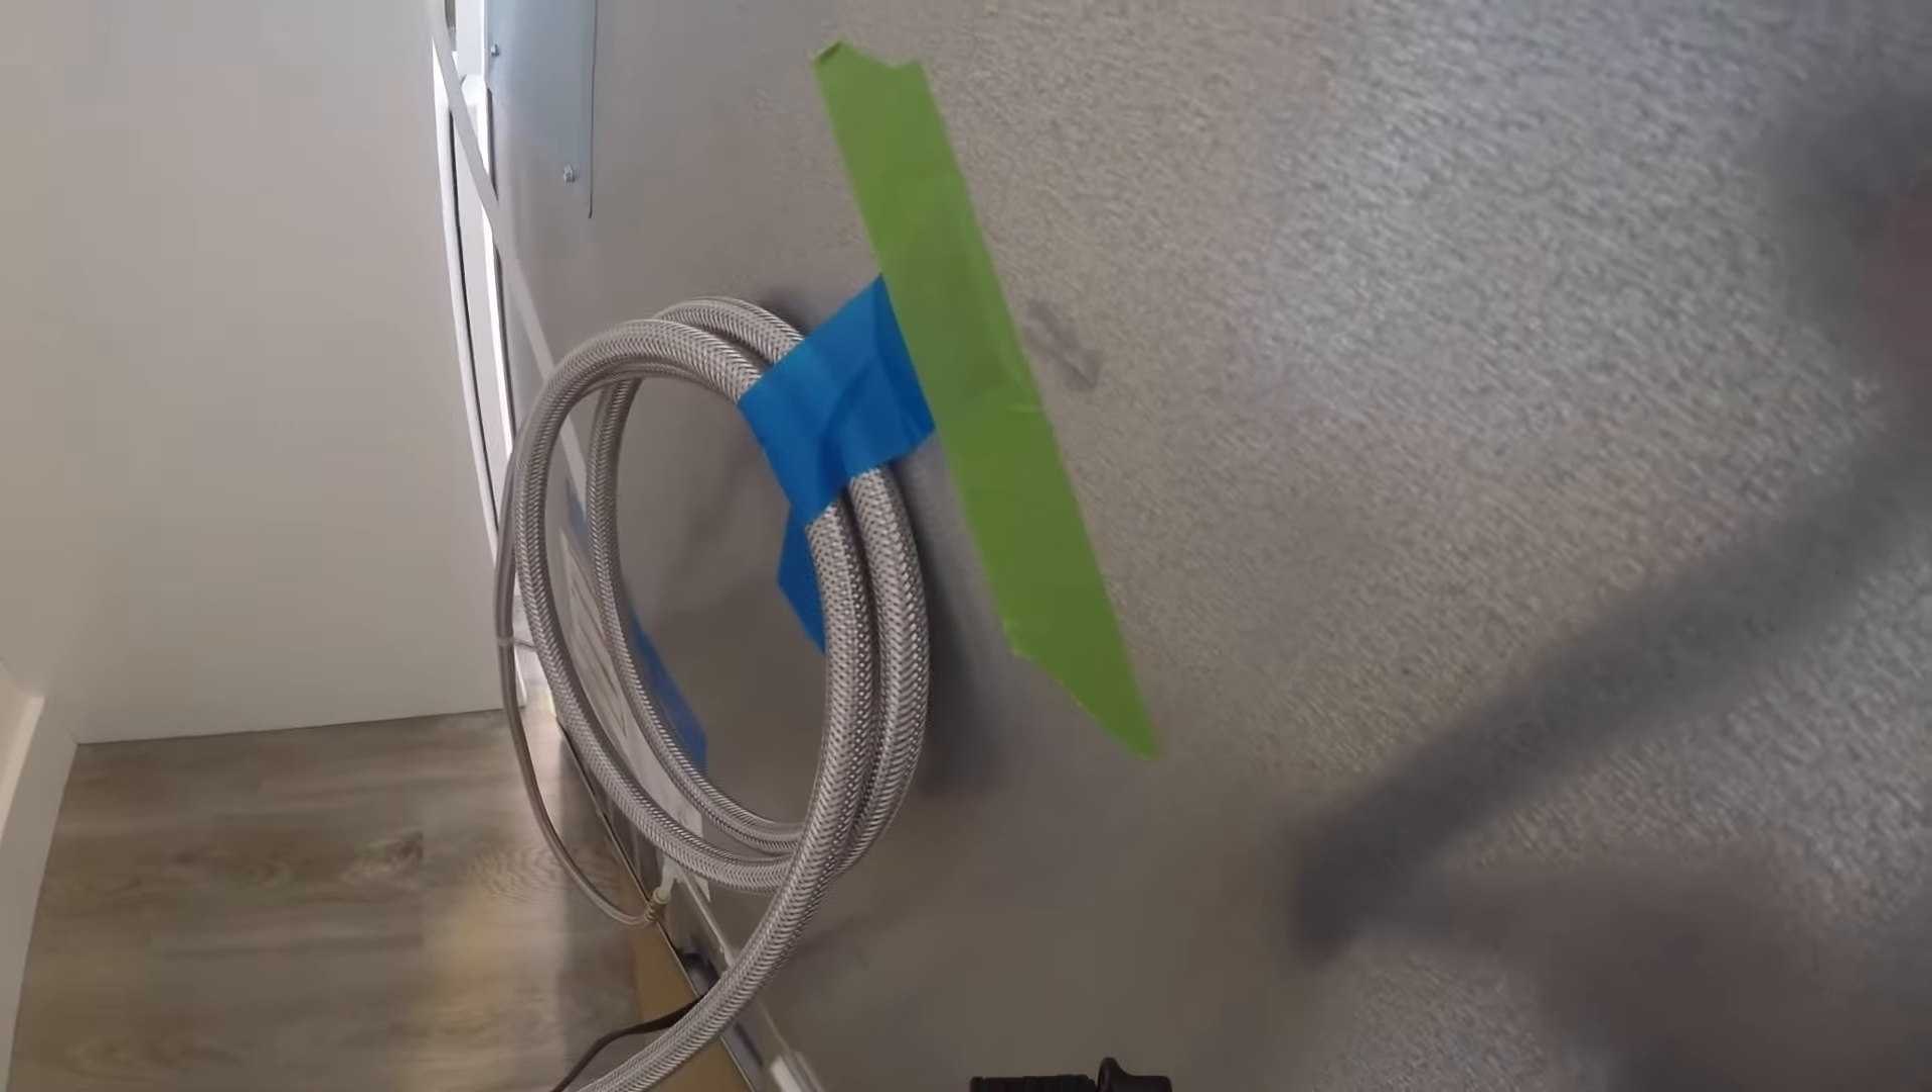All right there we've gone ahead and taped up the remaining water line, the extra.